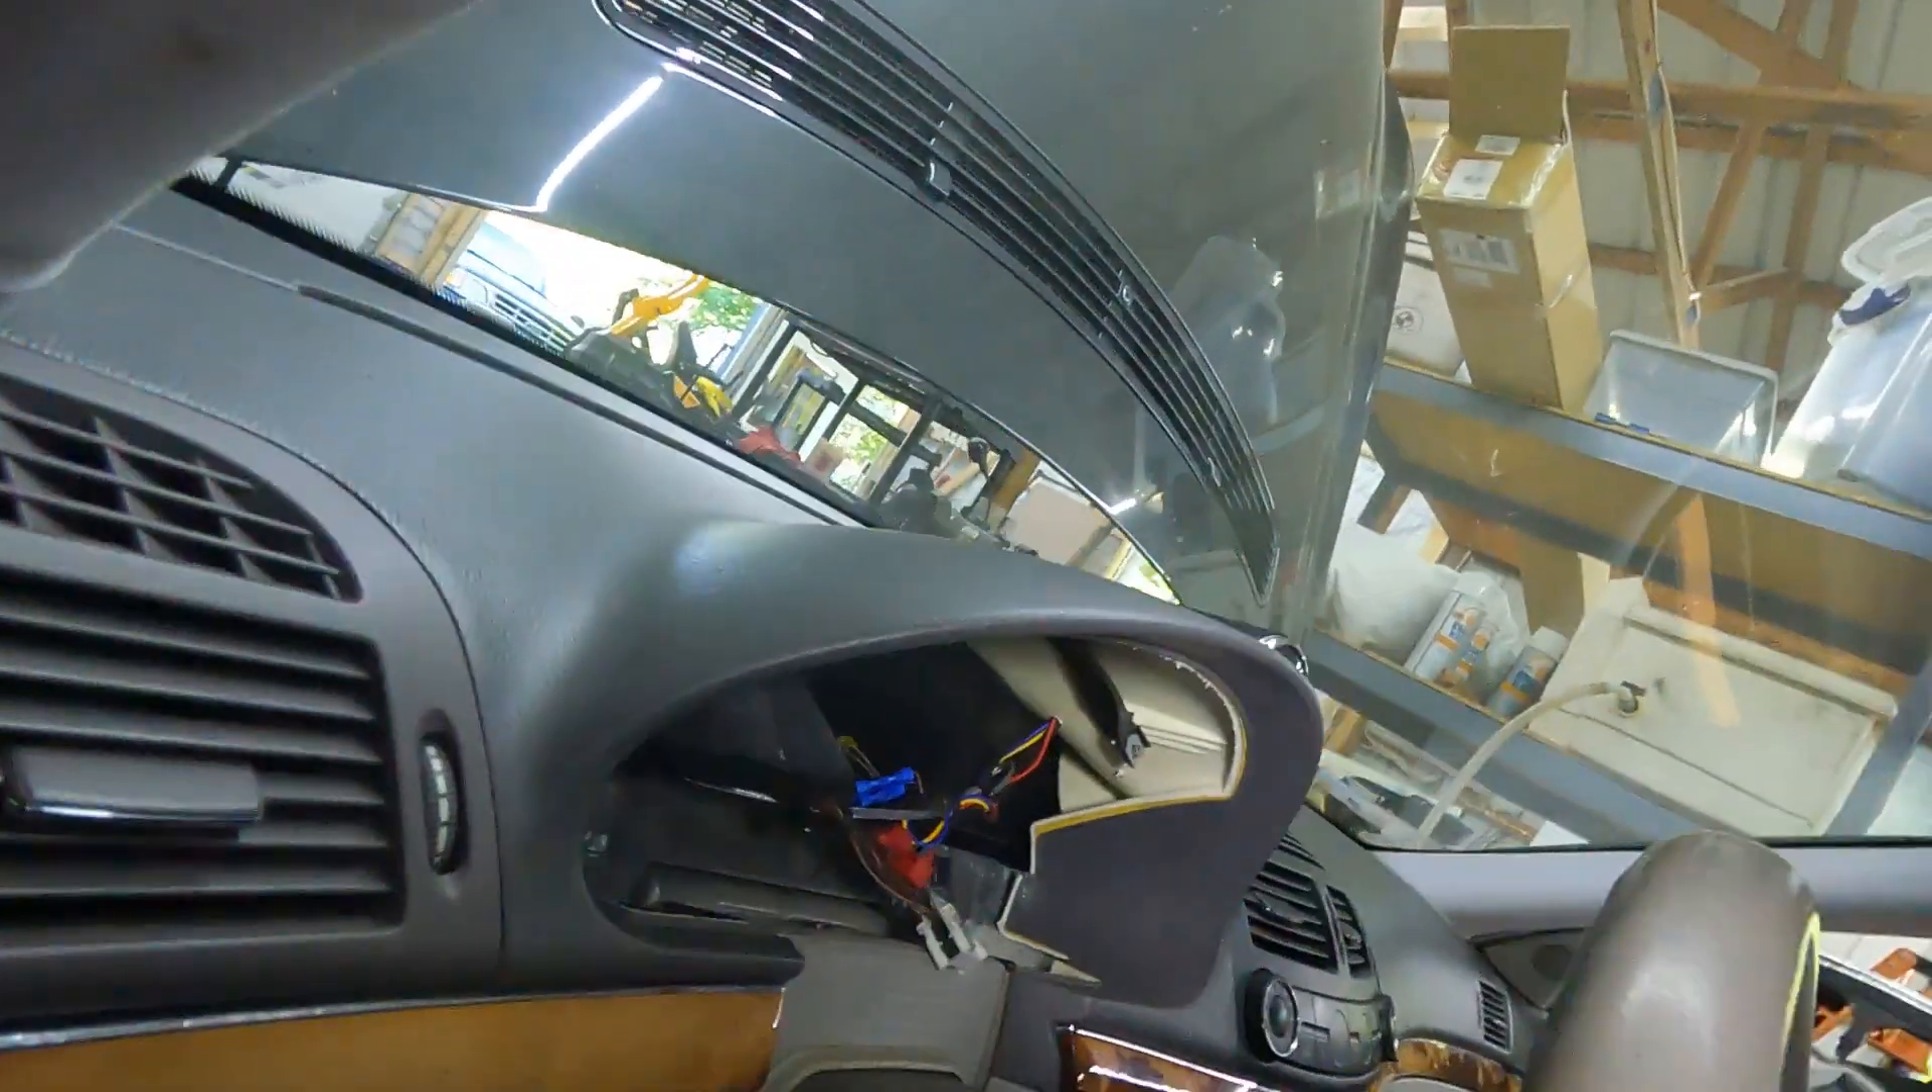I've removed, I've removed the cluster.